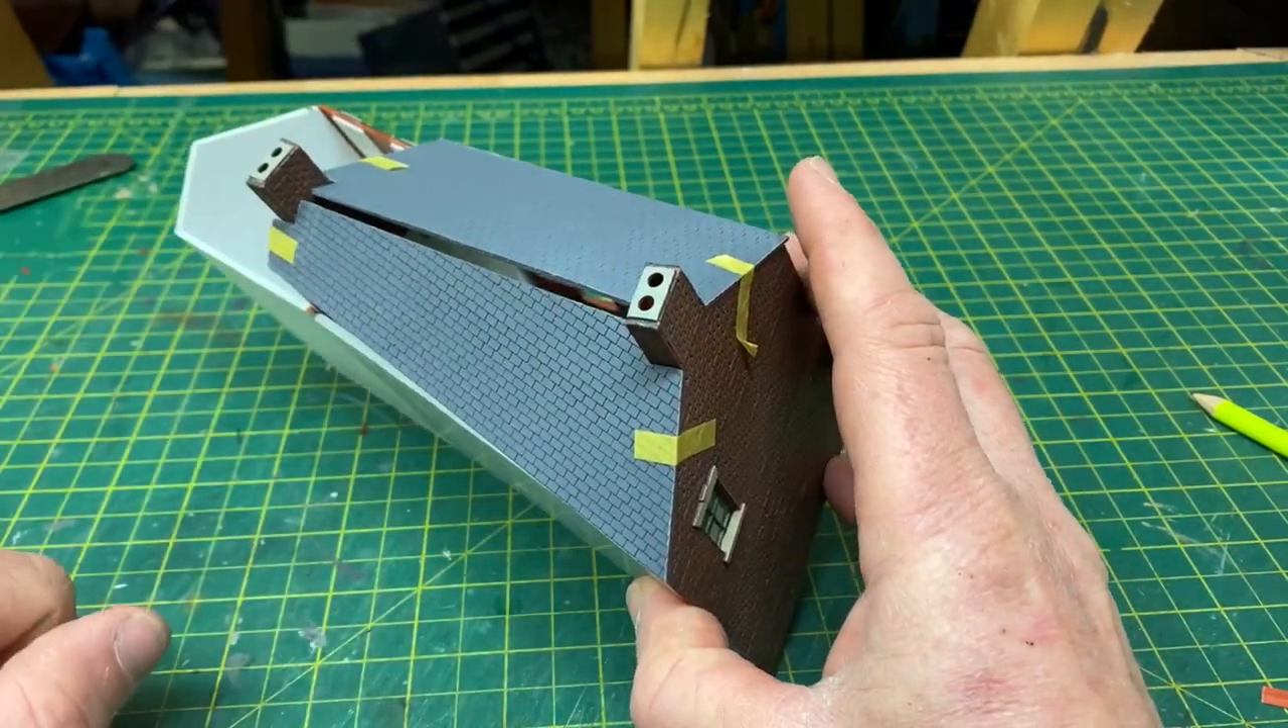Okay, so you will notice that there is a glaring big gap in along the top of the roof line.